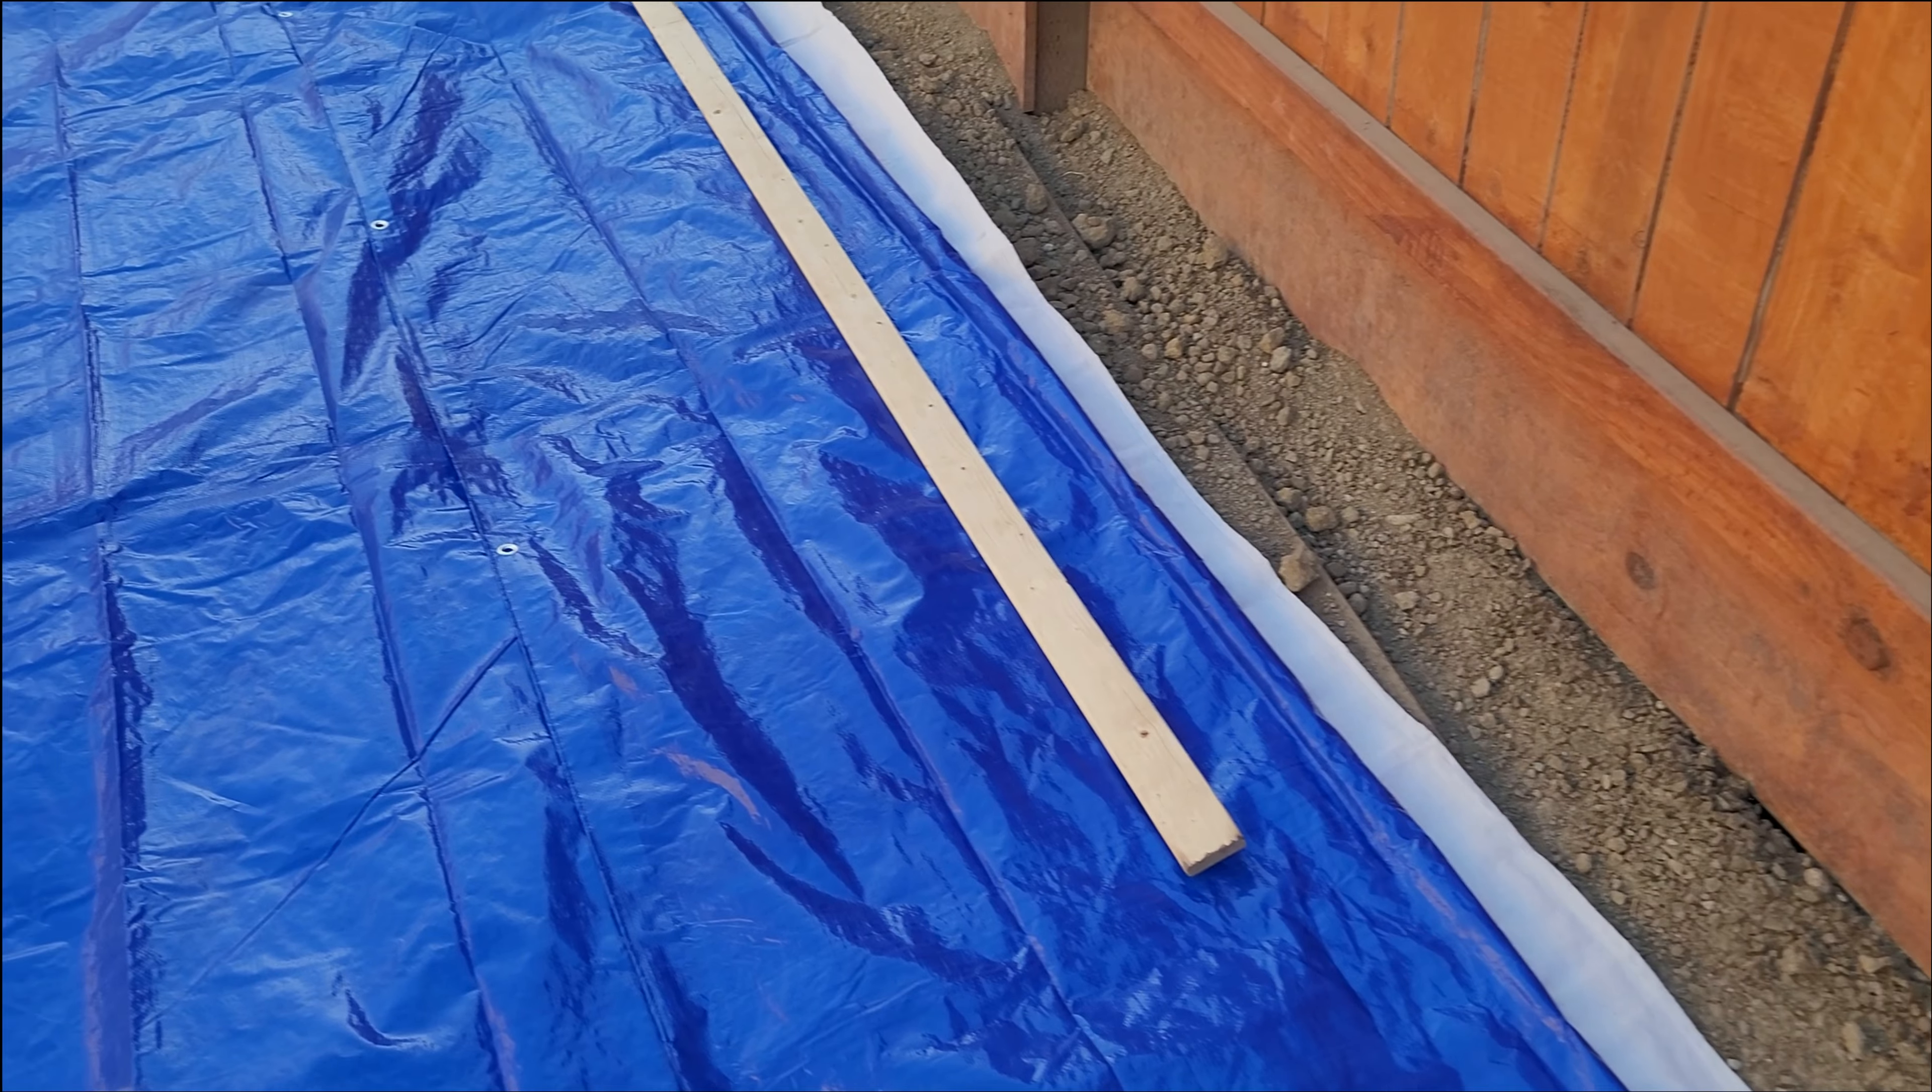So I went ahead and put the tarp down. The ground is level. The tarps are up and now it's time to put the pool into place.